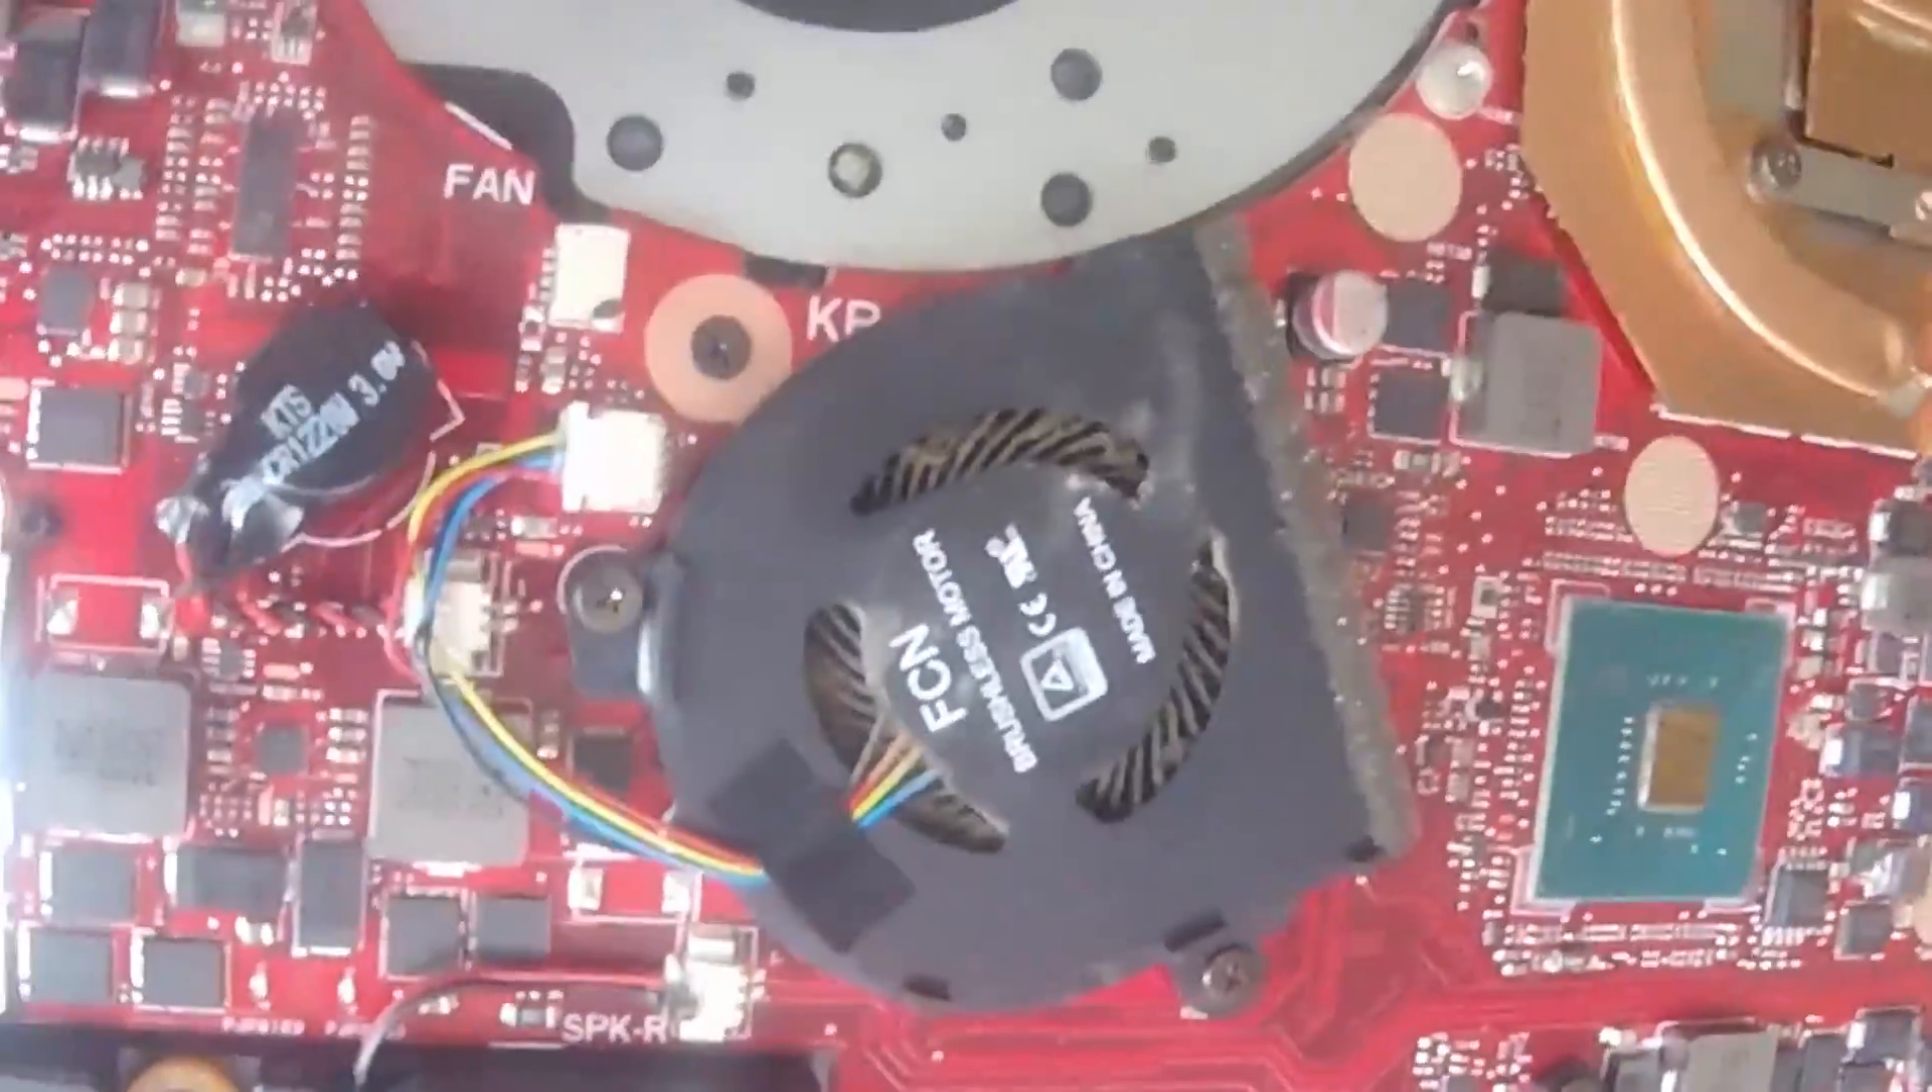We still have our third fan here, which we are going to remove.